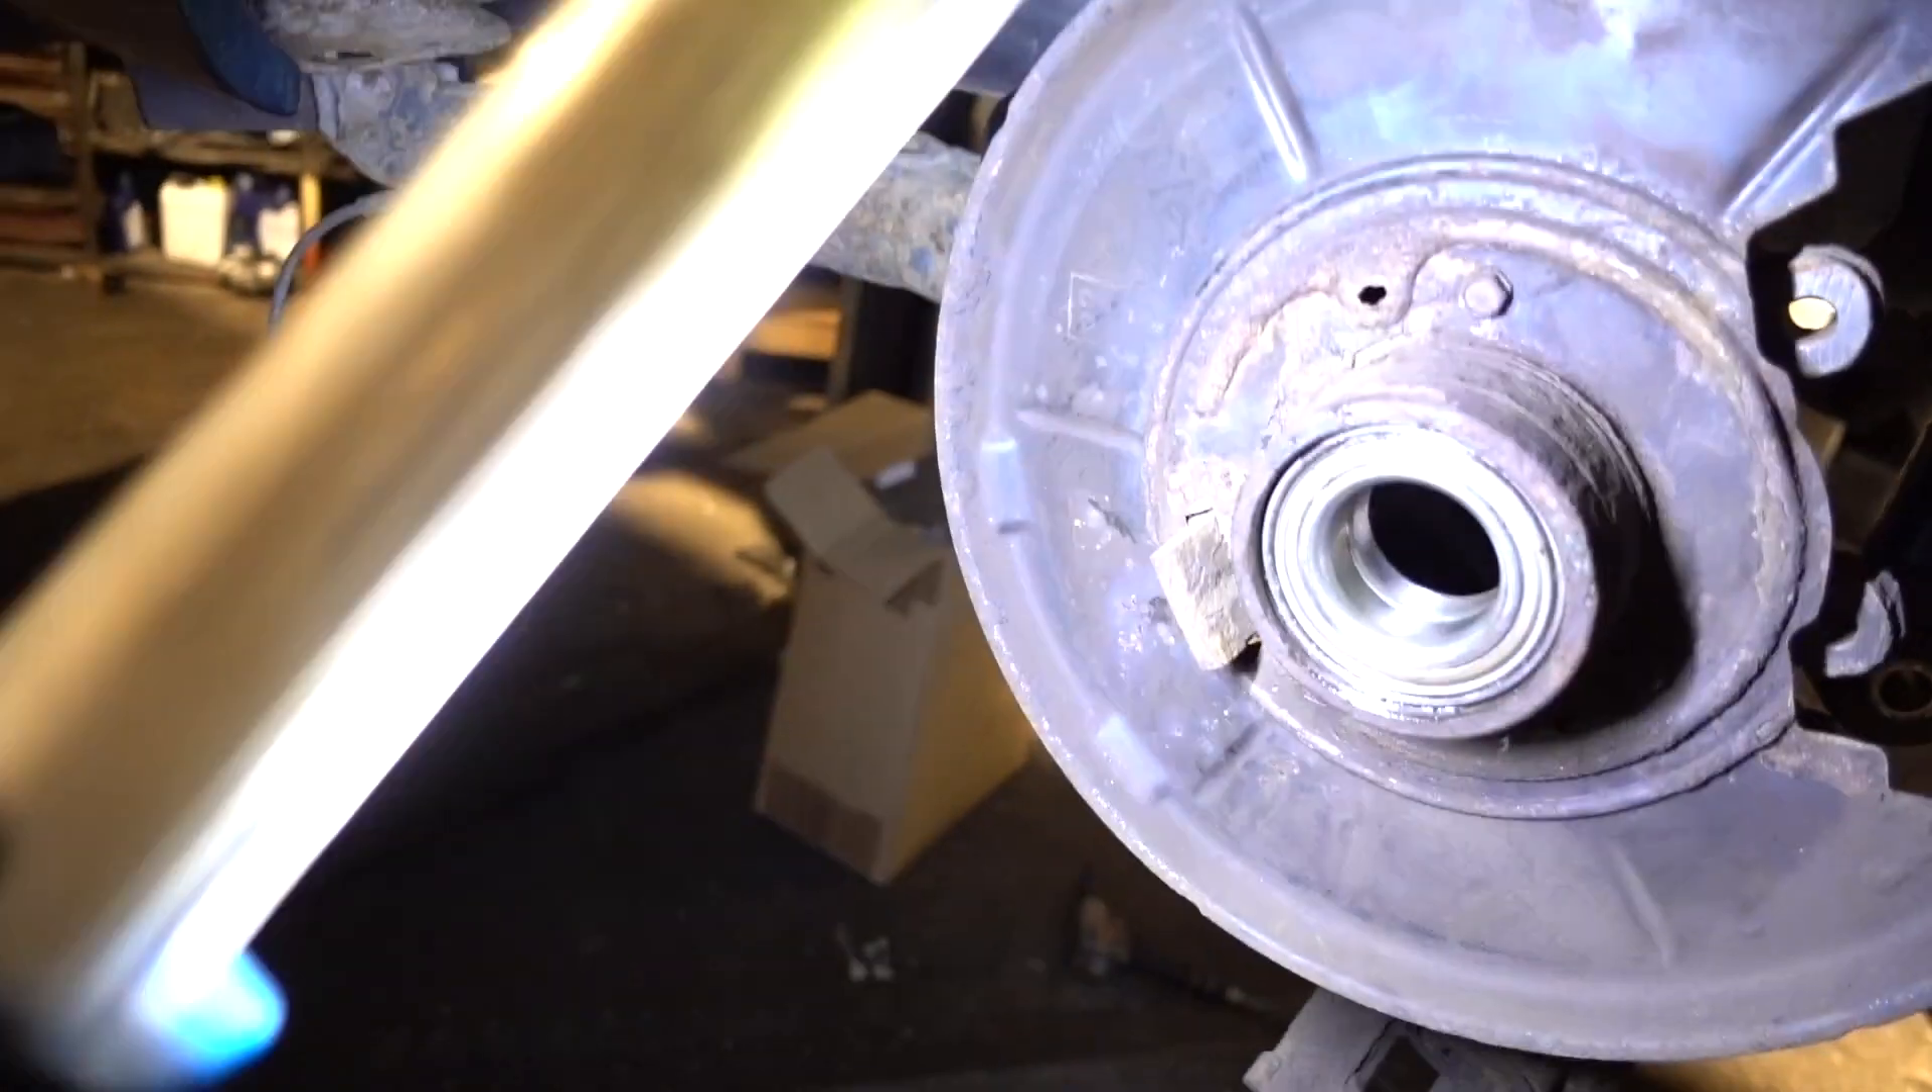Also das radlager ist nach stundenlanger kleinstarbeit jetzt drin.